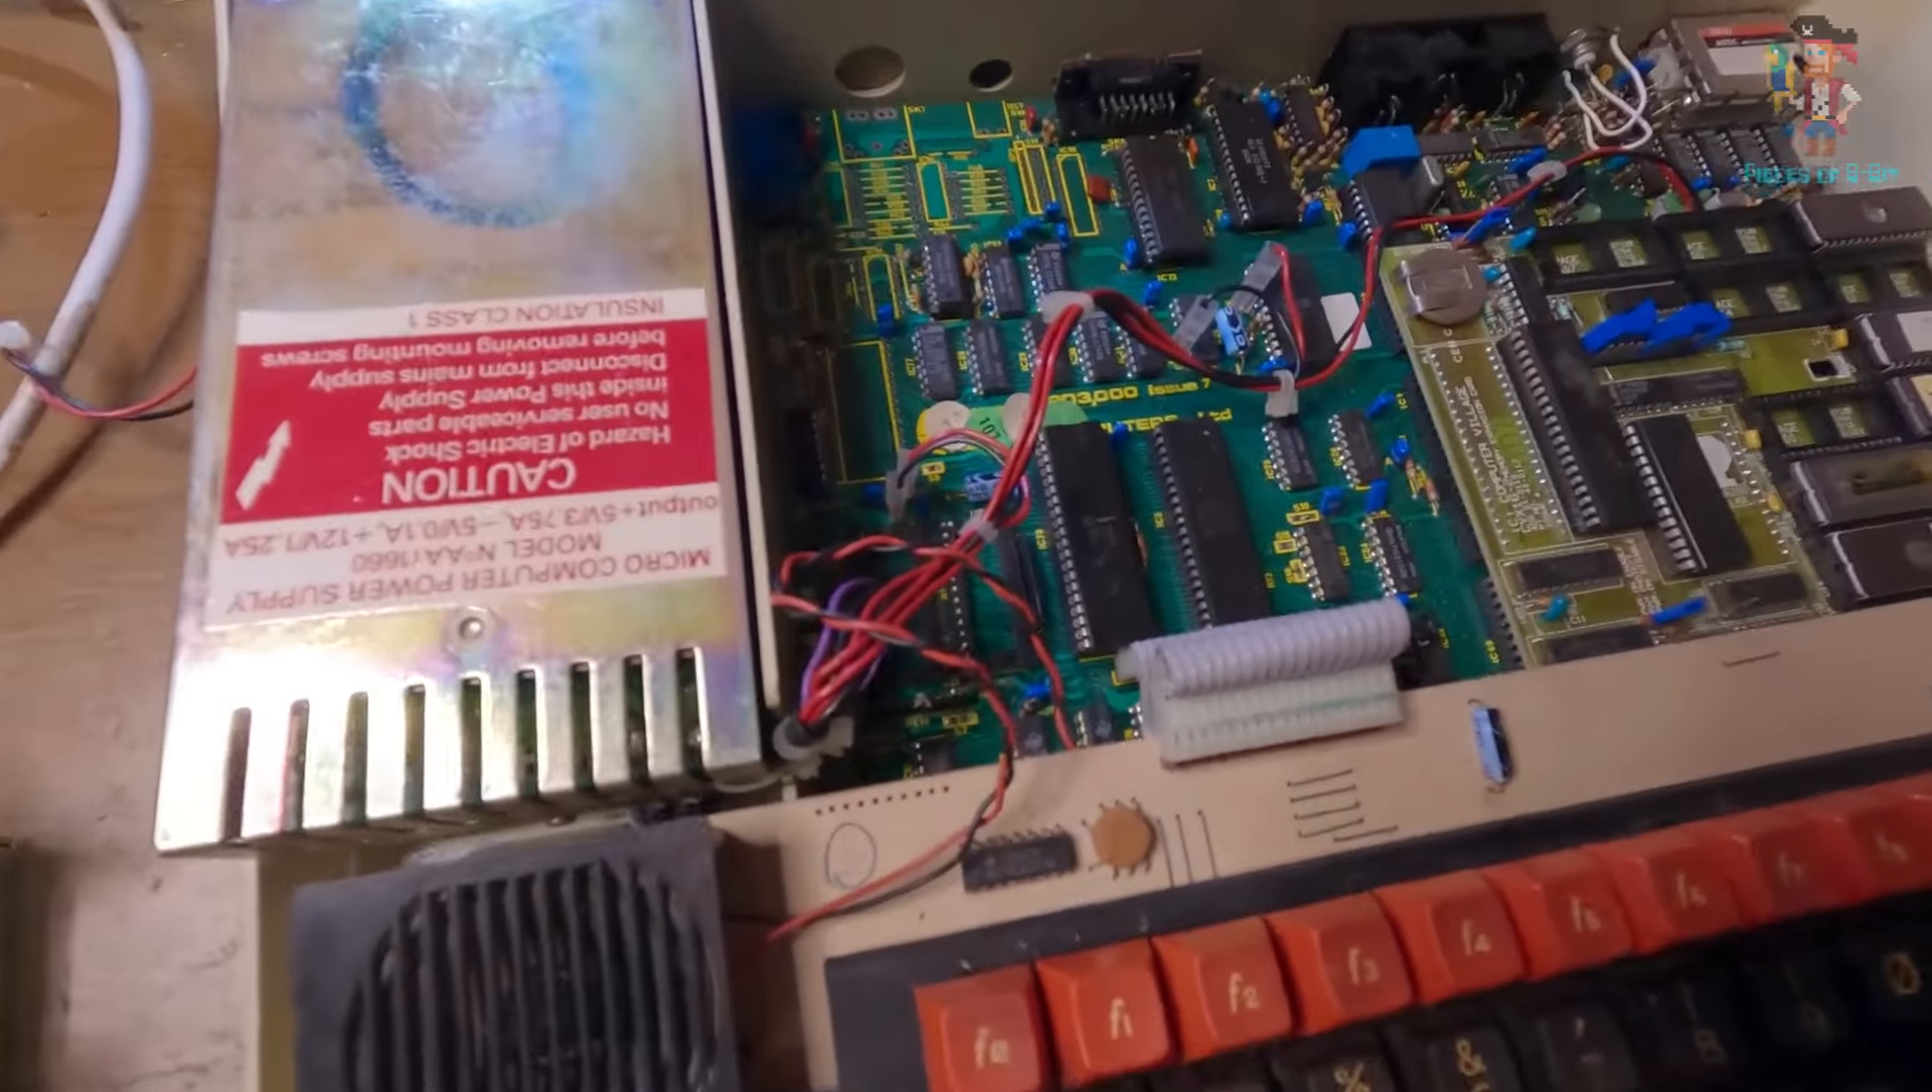So I've taken the lid off this as you can see.